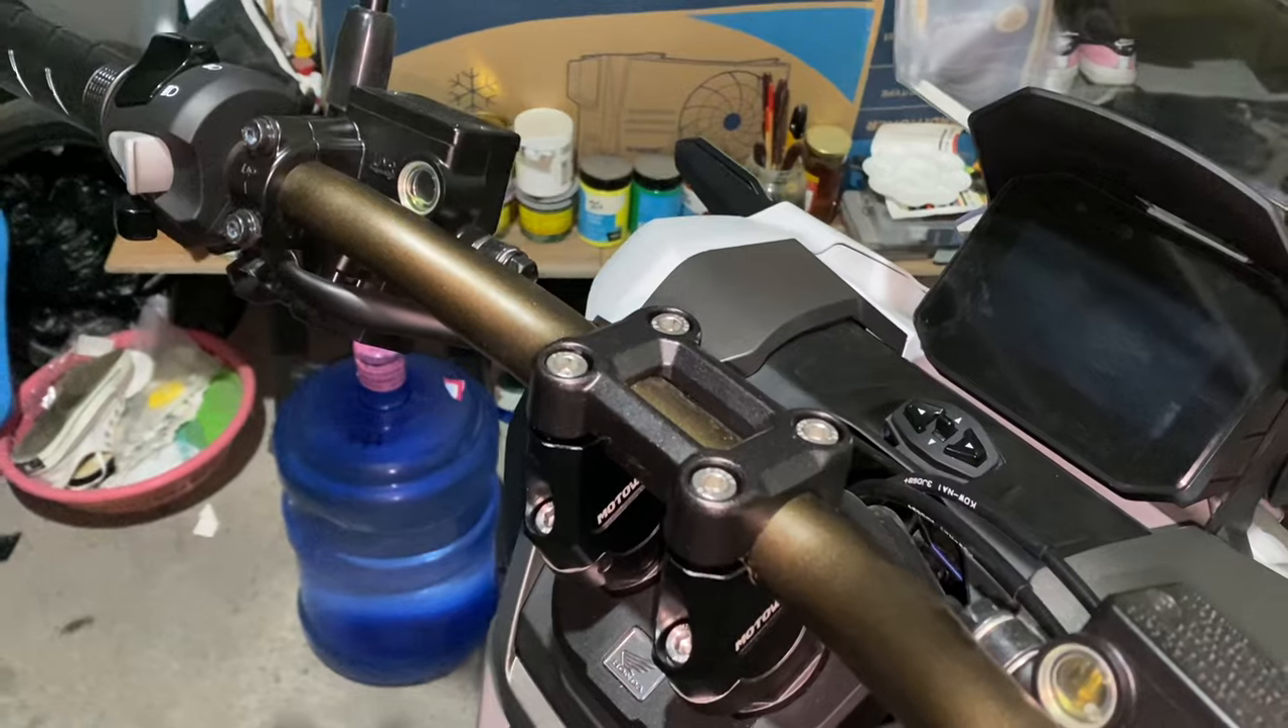So, naikabit ko na yung riser.